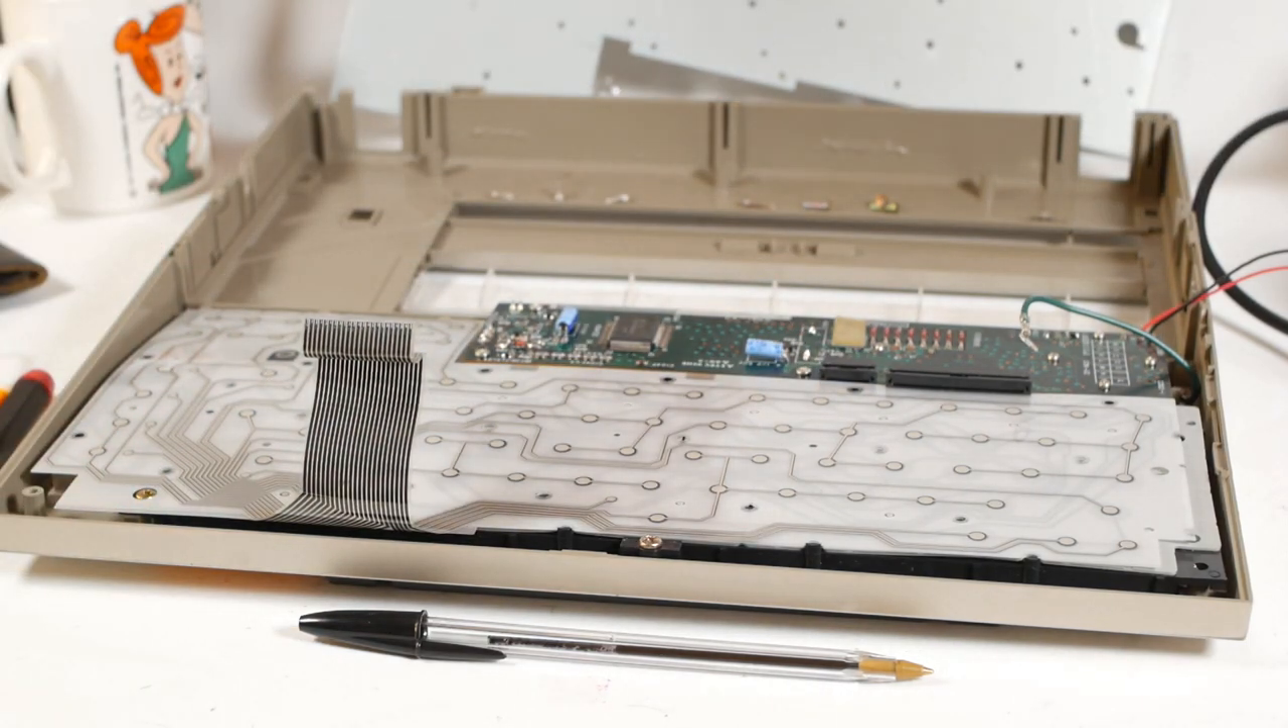So after removing about 1 million screws and desoldering the buzzer, I can finally remove the base plate to reveal the keyboard membrane.